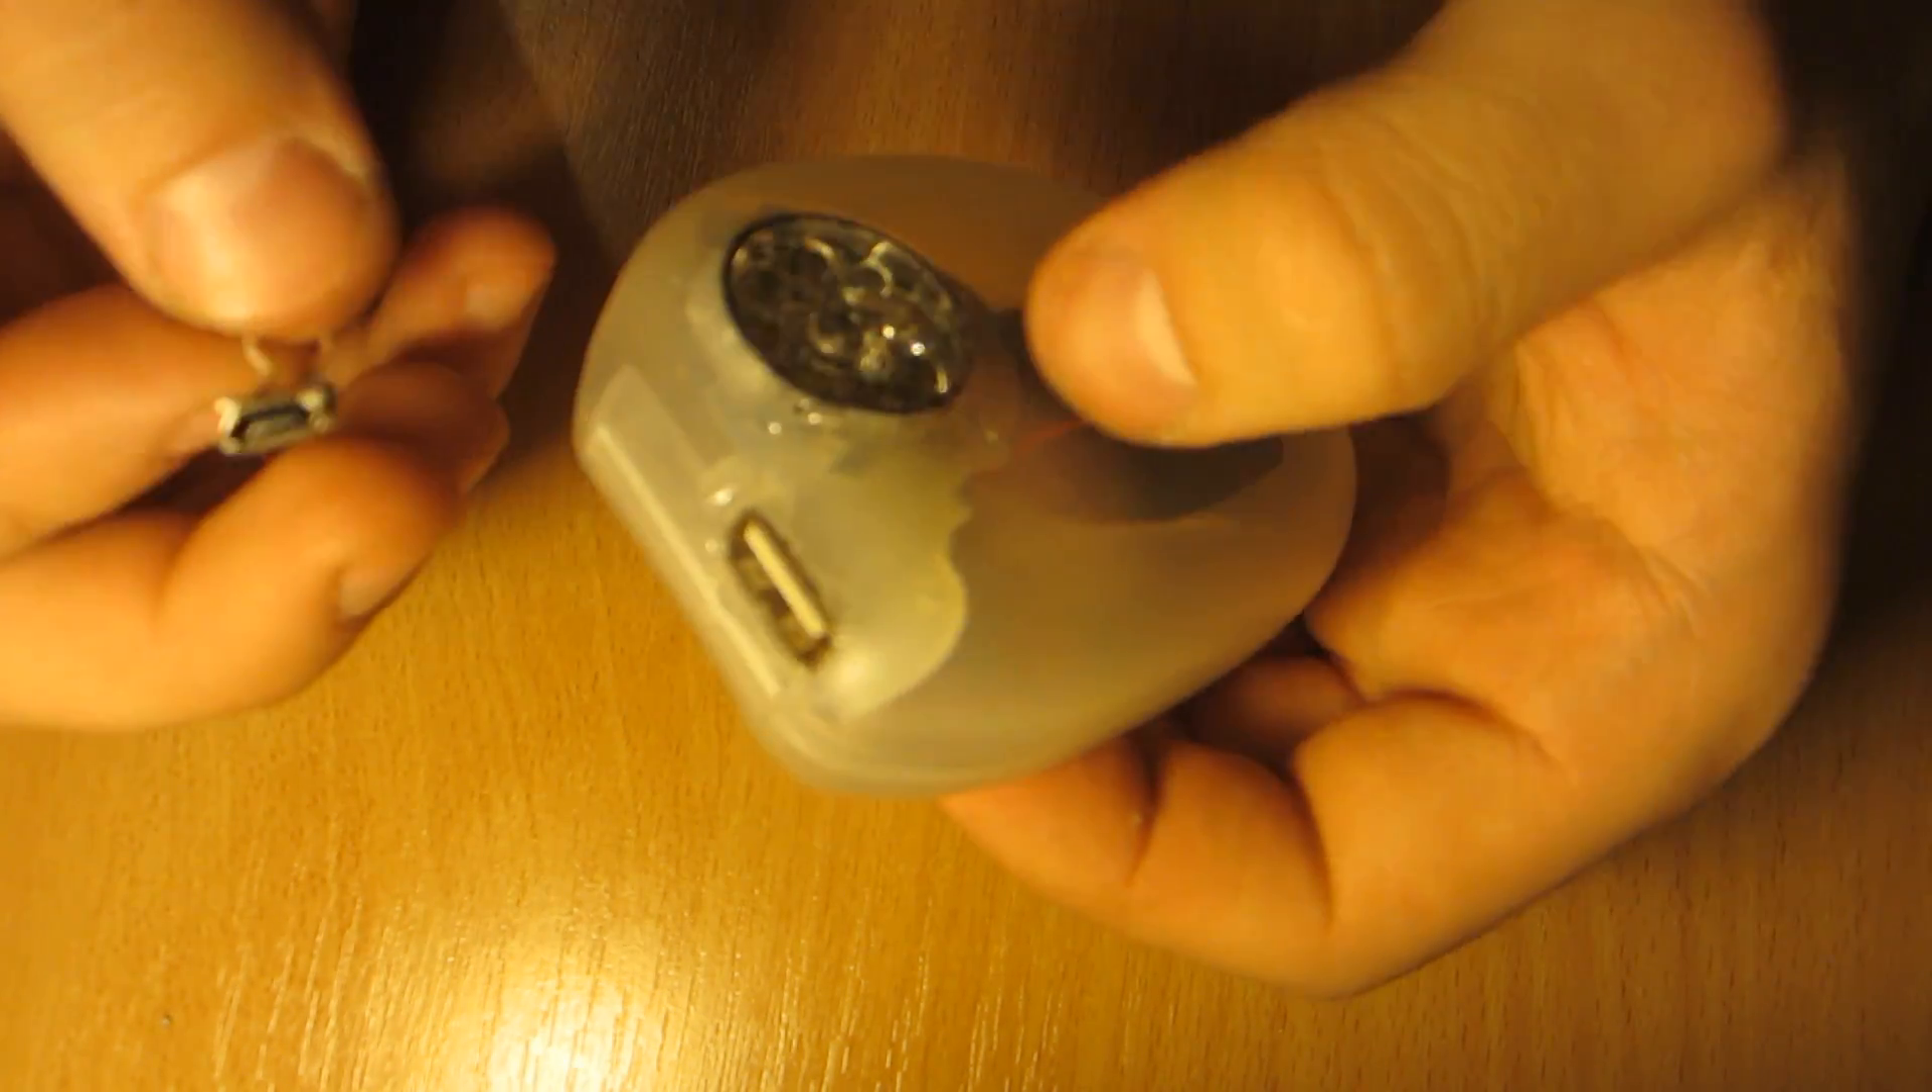И вот осталось смонтировать только вот этот вот microUSB.